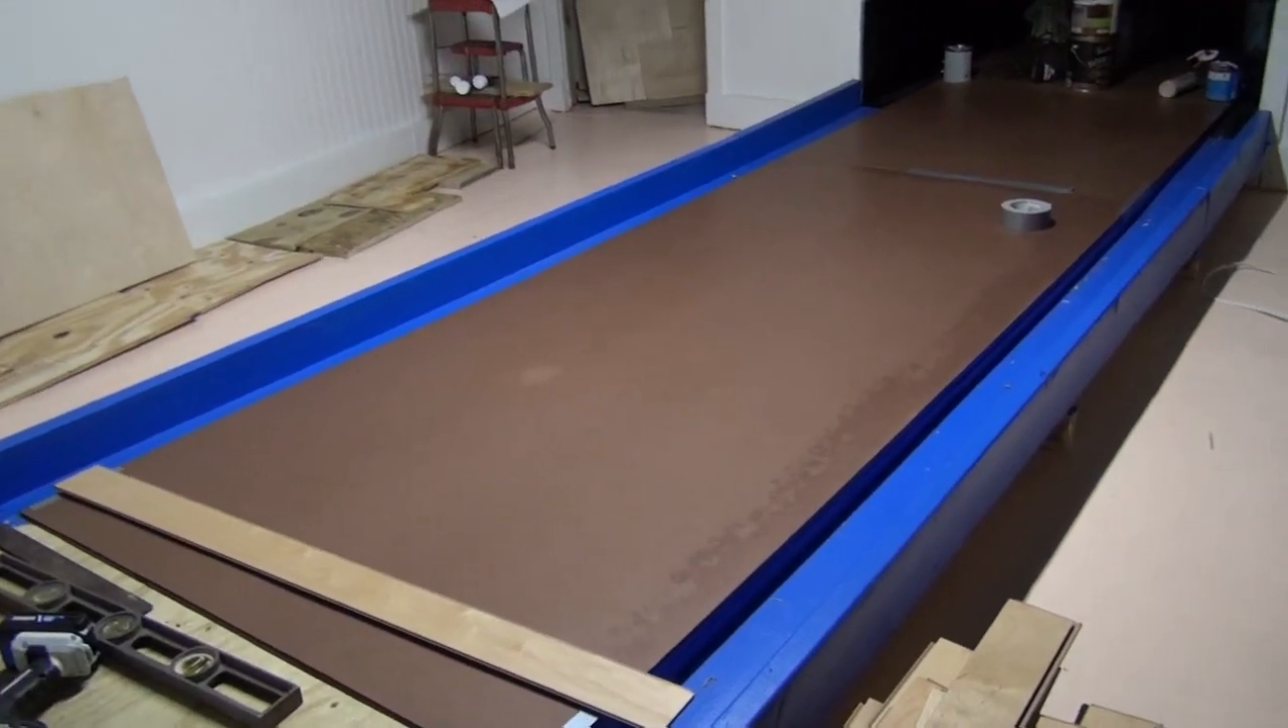I cut and put together the the underlayment for the main section.